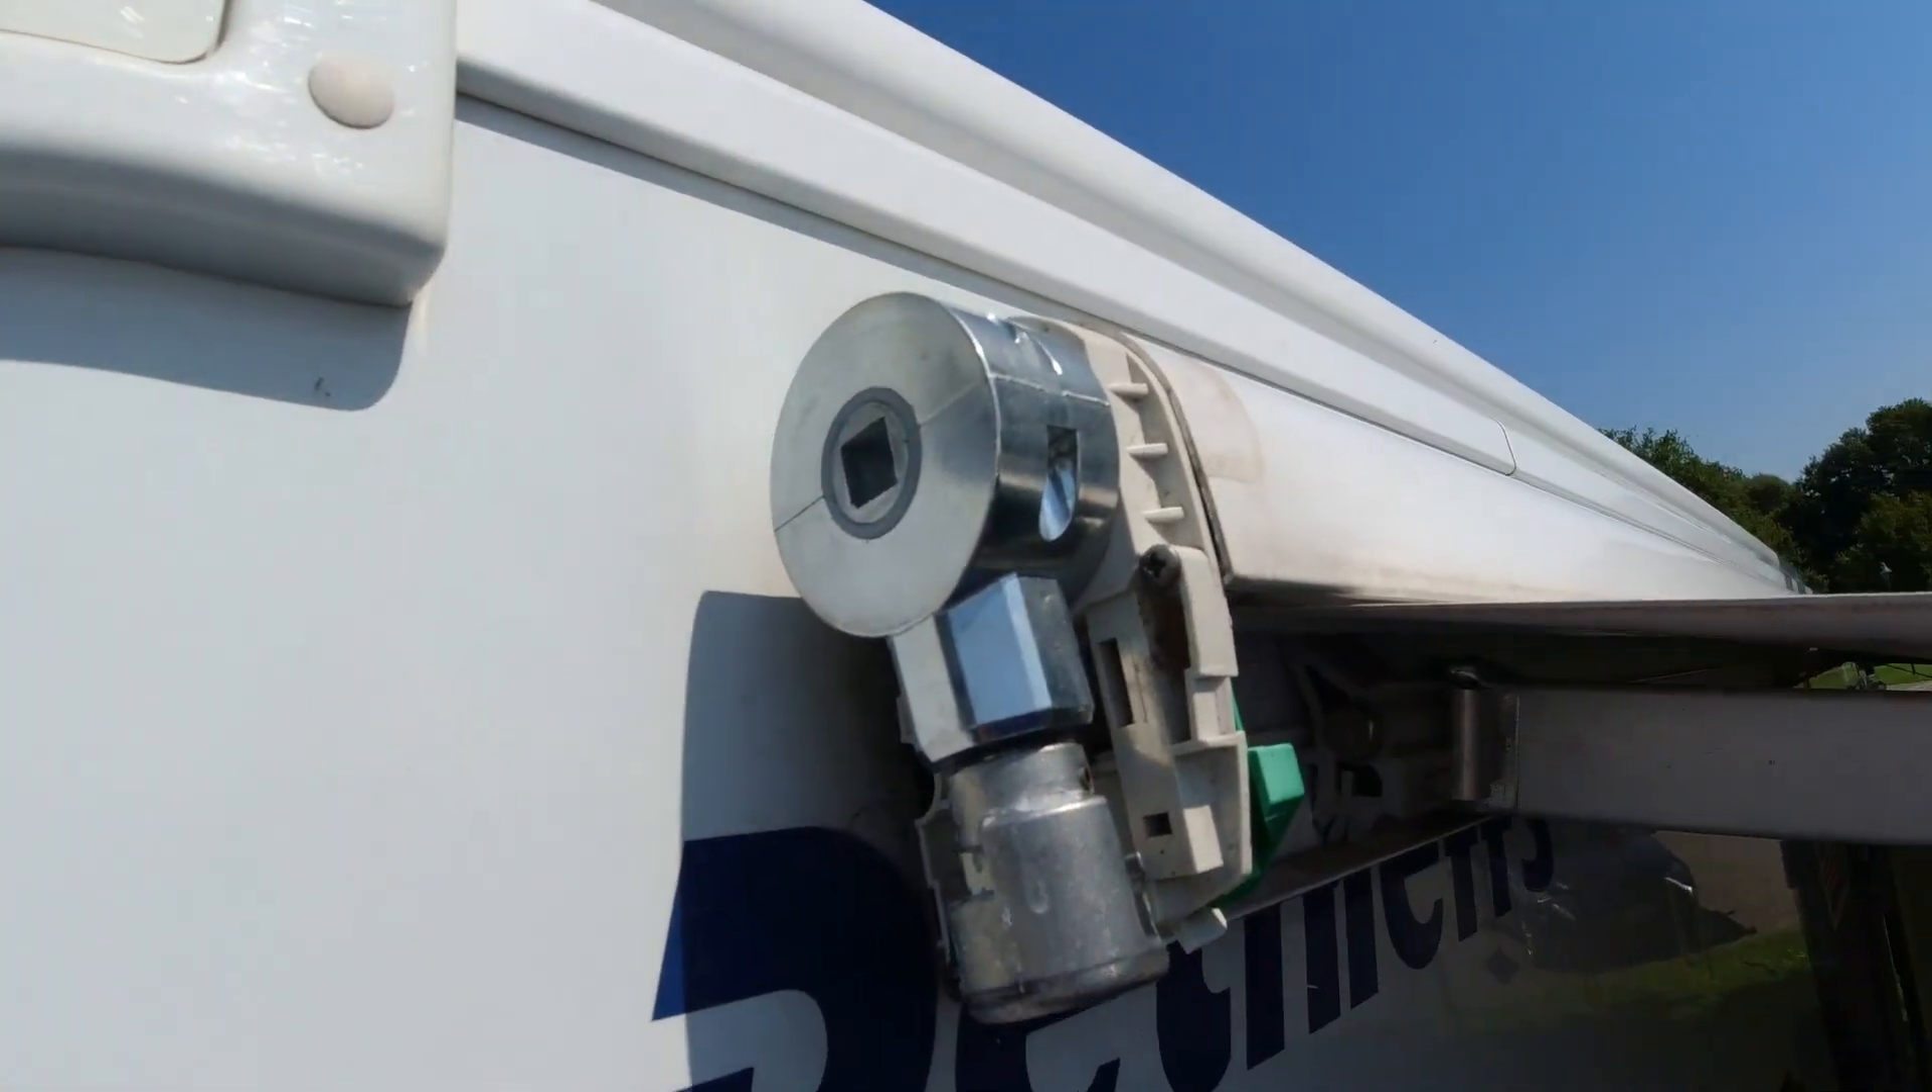So, und dann habt ihr, seht ihr schon, ich habe hier jetzt schon das Getriebe dran gebaut.